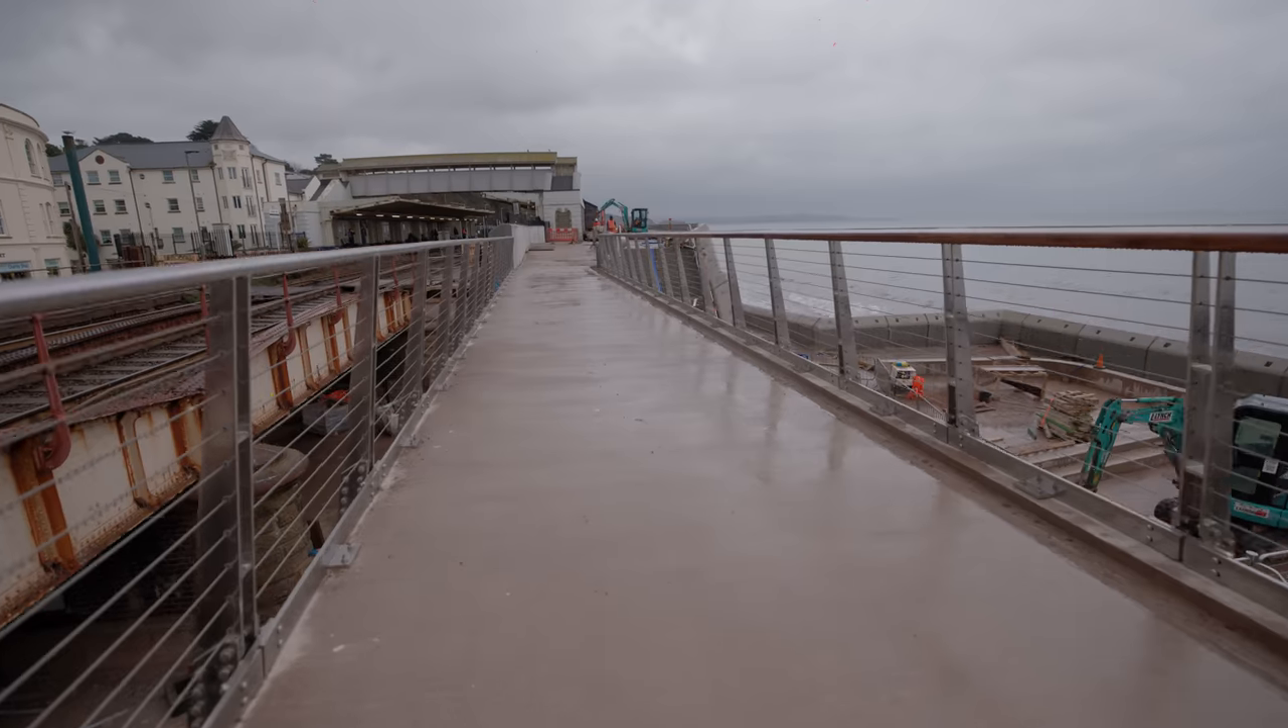The fencing's been installed and finished up.